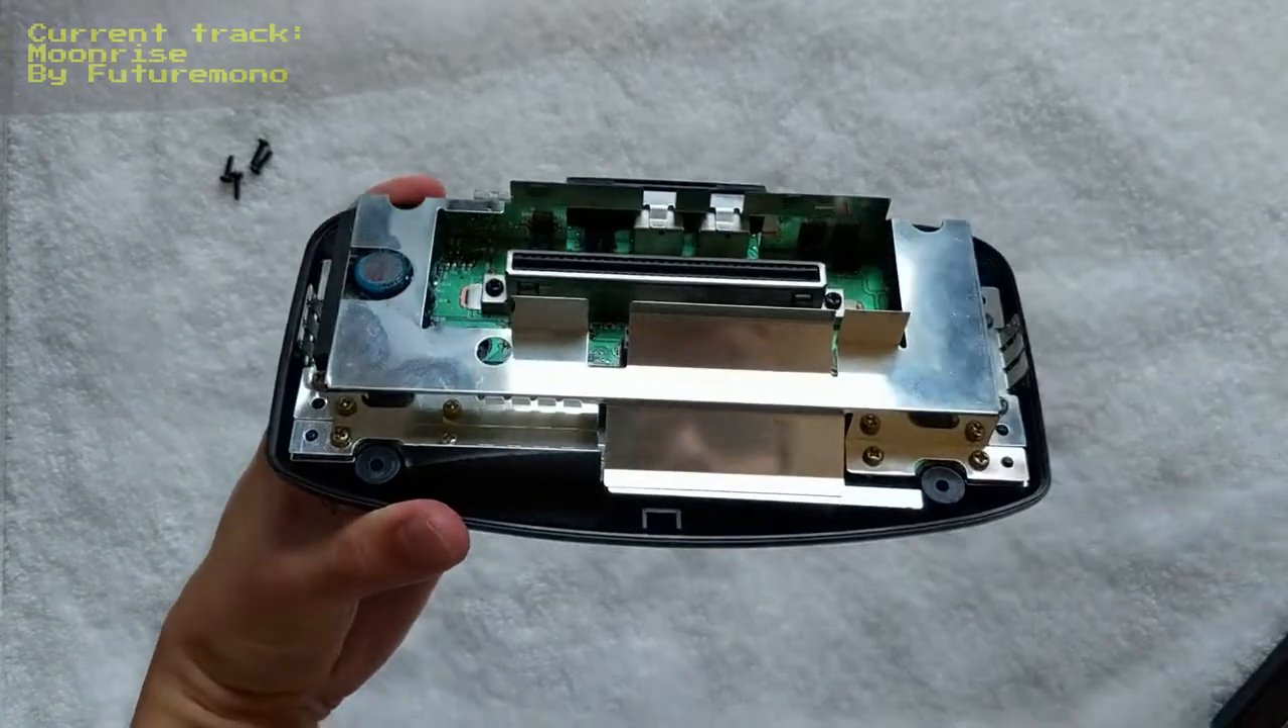Now, we just need to close the case out.